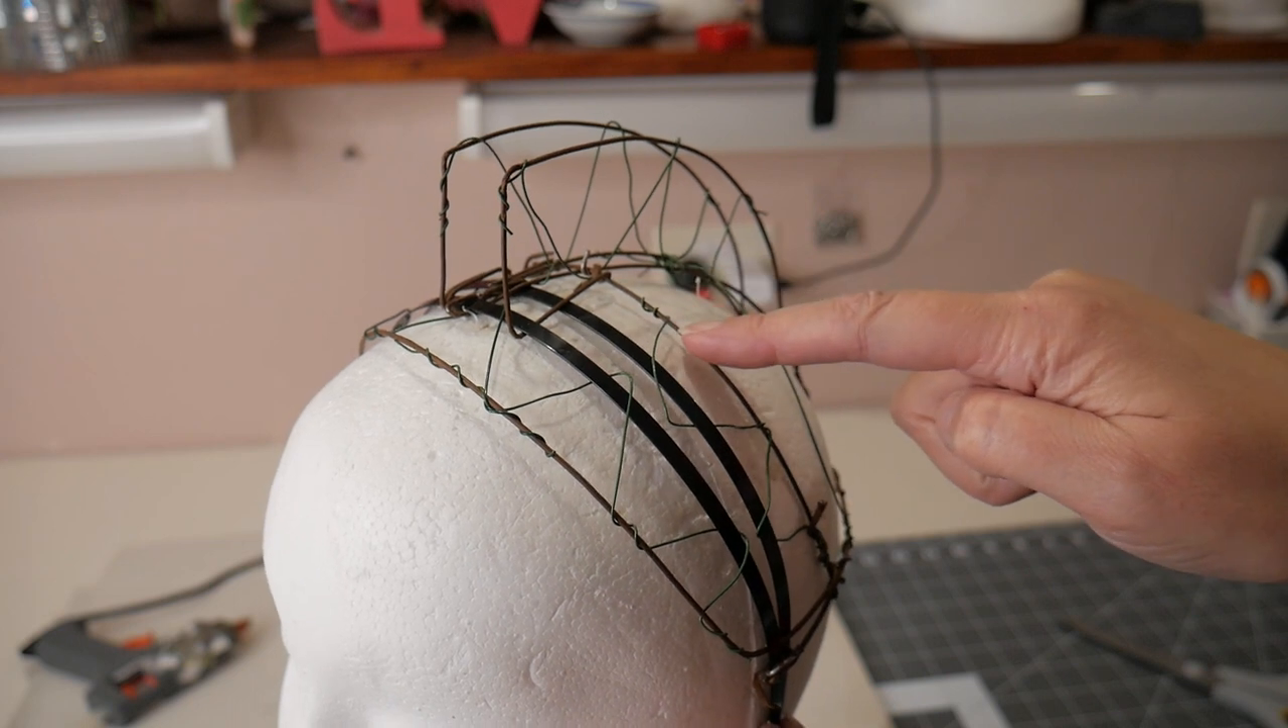So far, I've made the frame of the headpiece, so I've used this double headband, which I get from feather .com .au, because that's a really good base to start building the frame on.